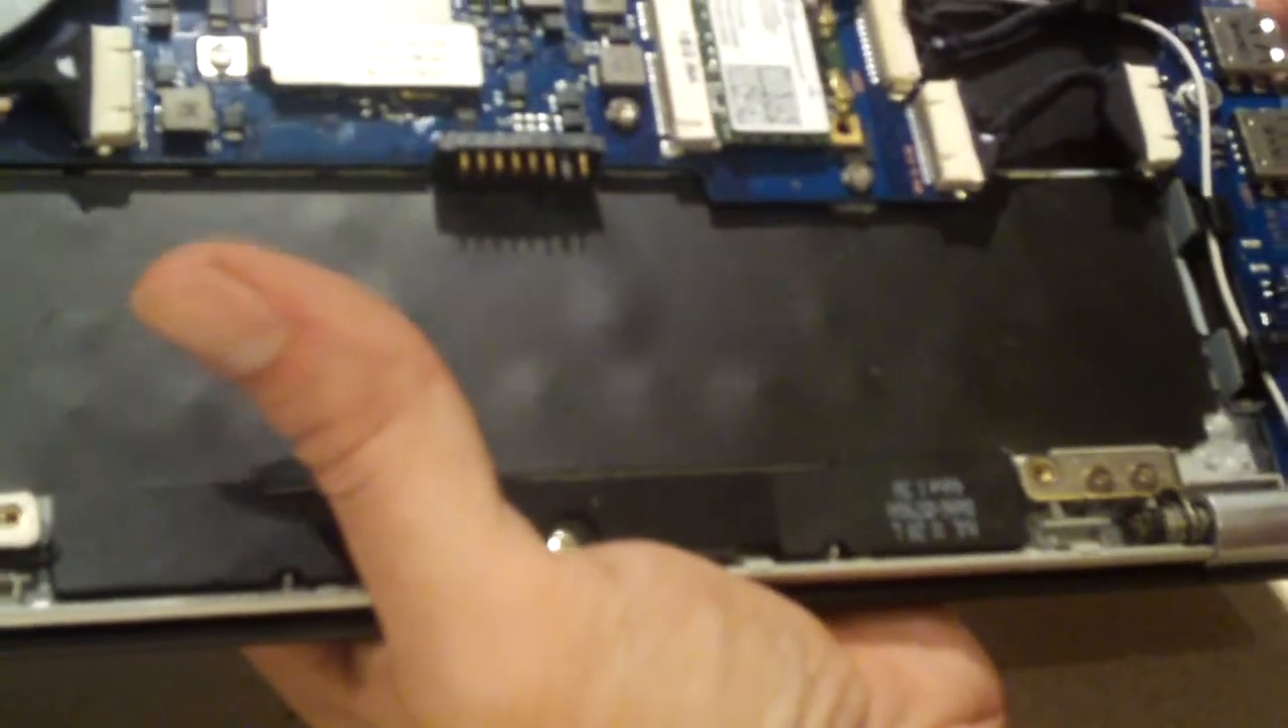With the bottom off, you have access to your motherboard and, you know, things like that.